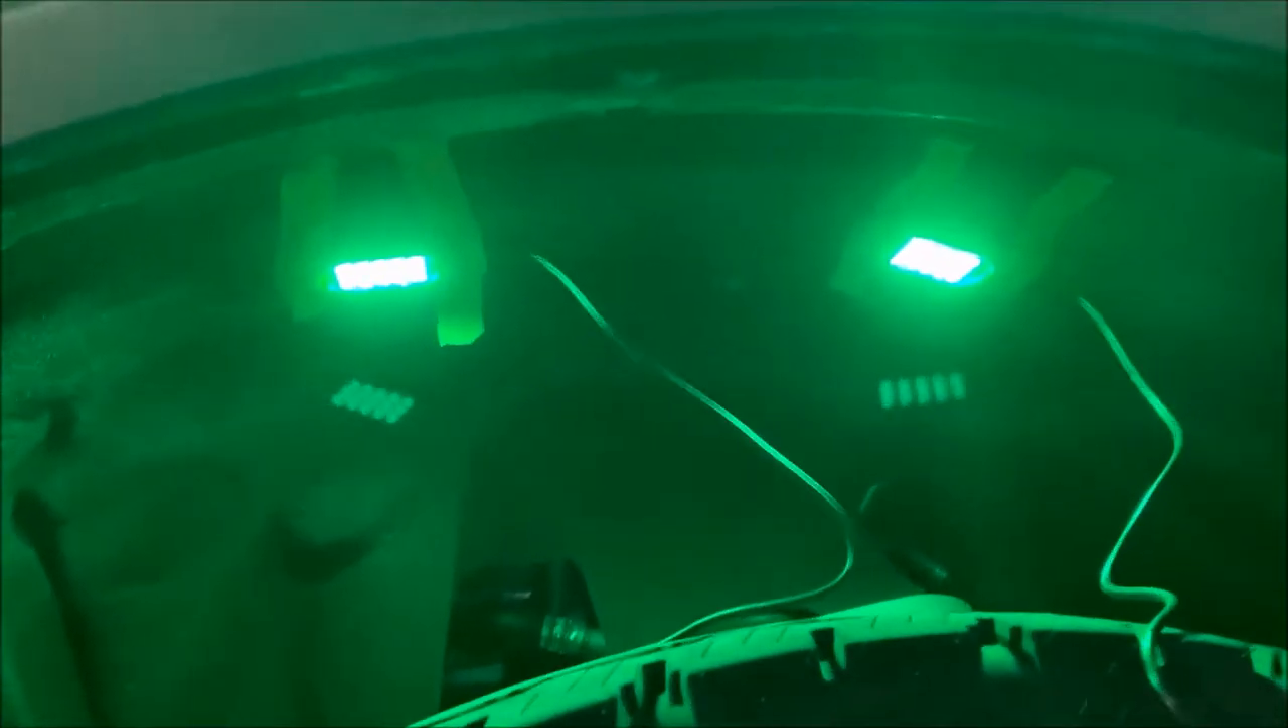I've got the first two lights mocked up here on the passenger side.